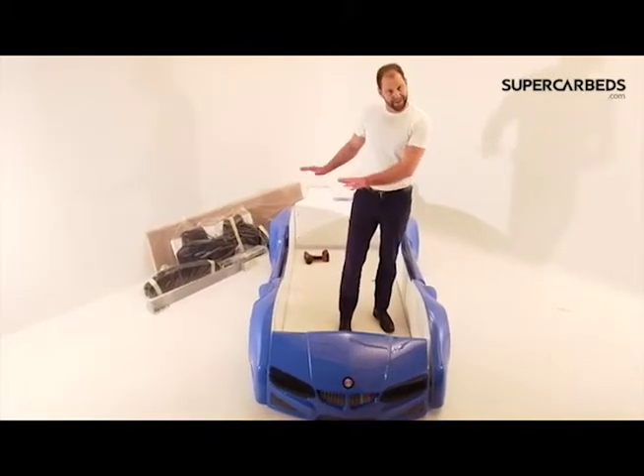You've got the car bed almost assembled.